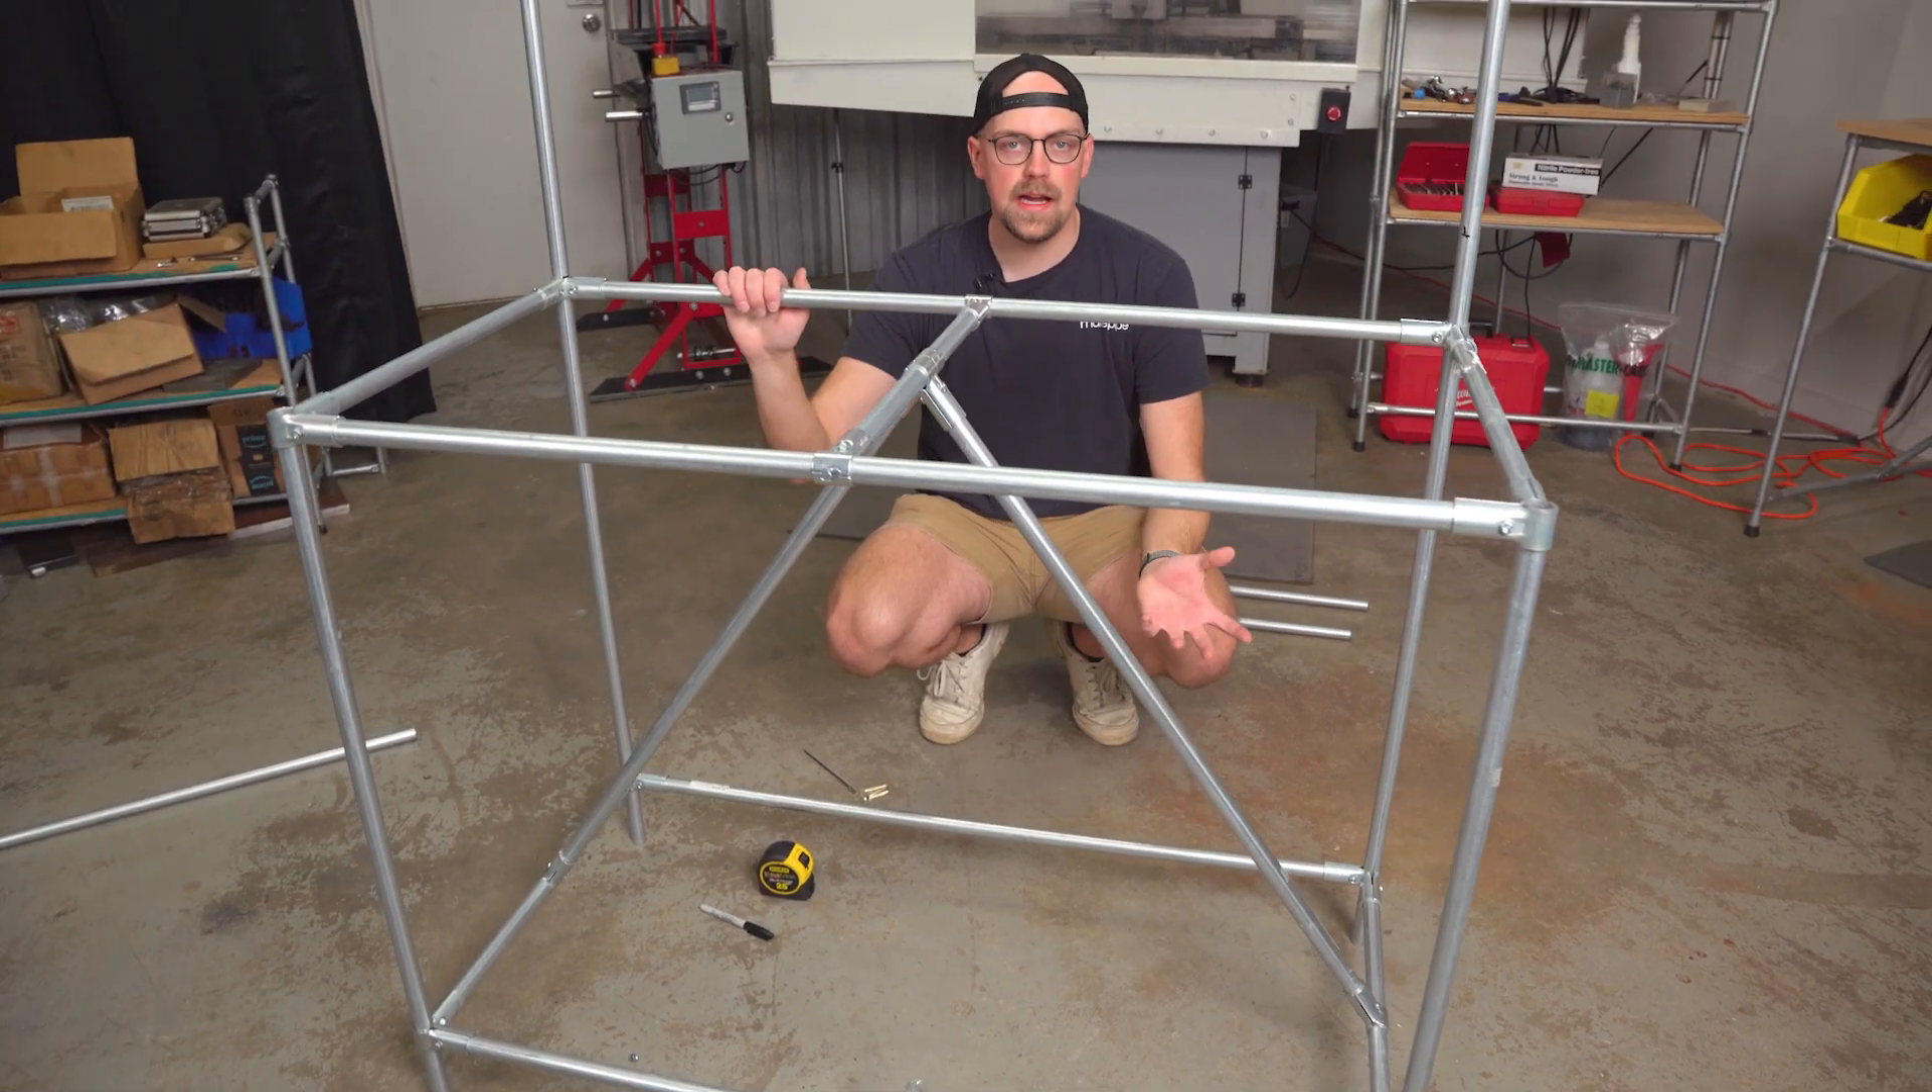And just like that, we've got the mainframe put together, which is really exciting.